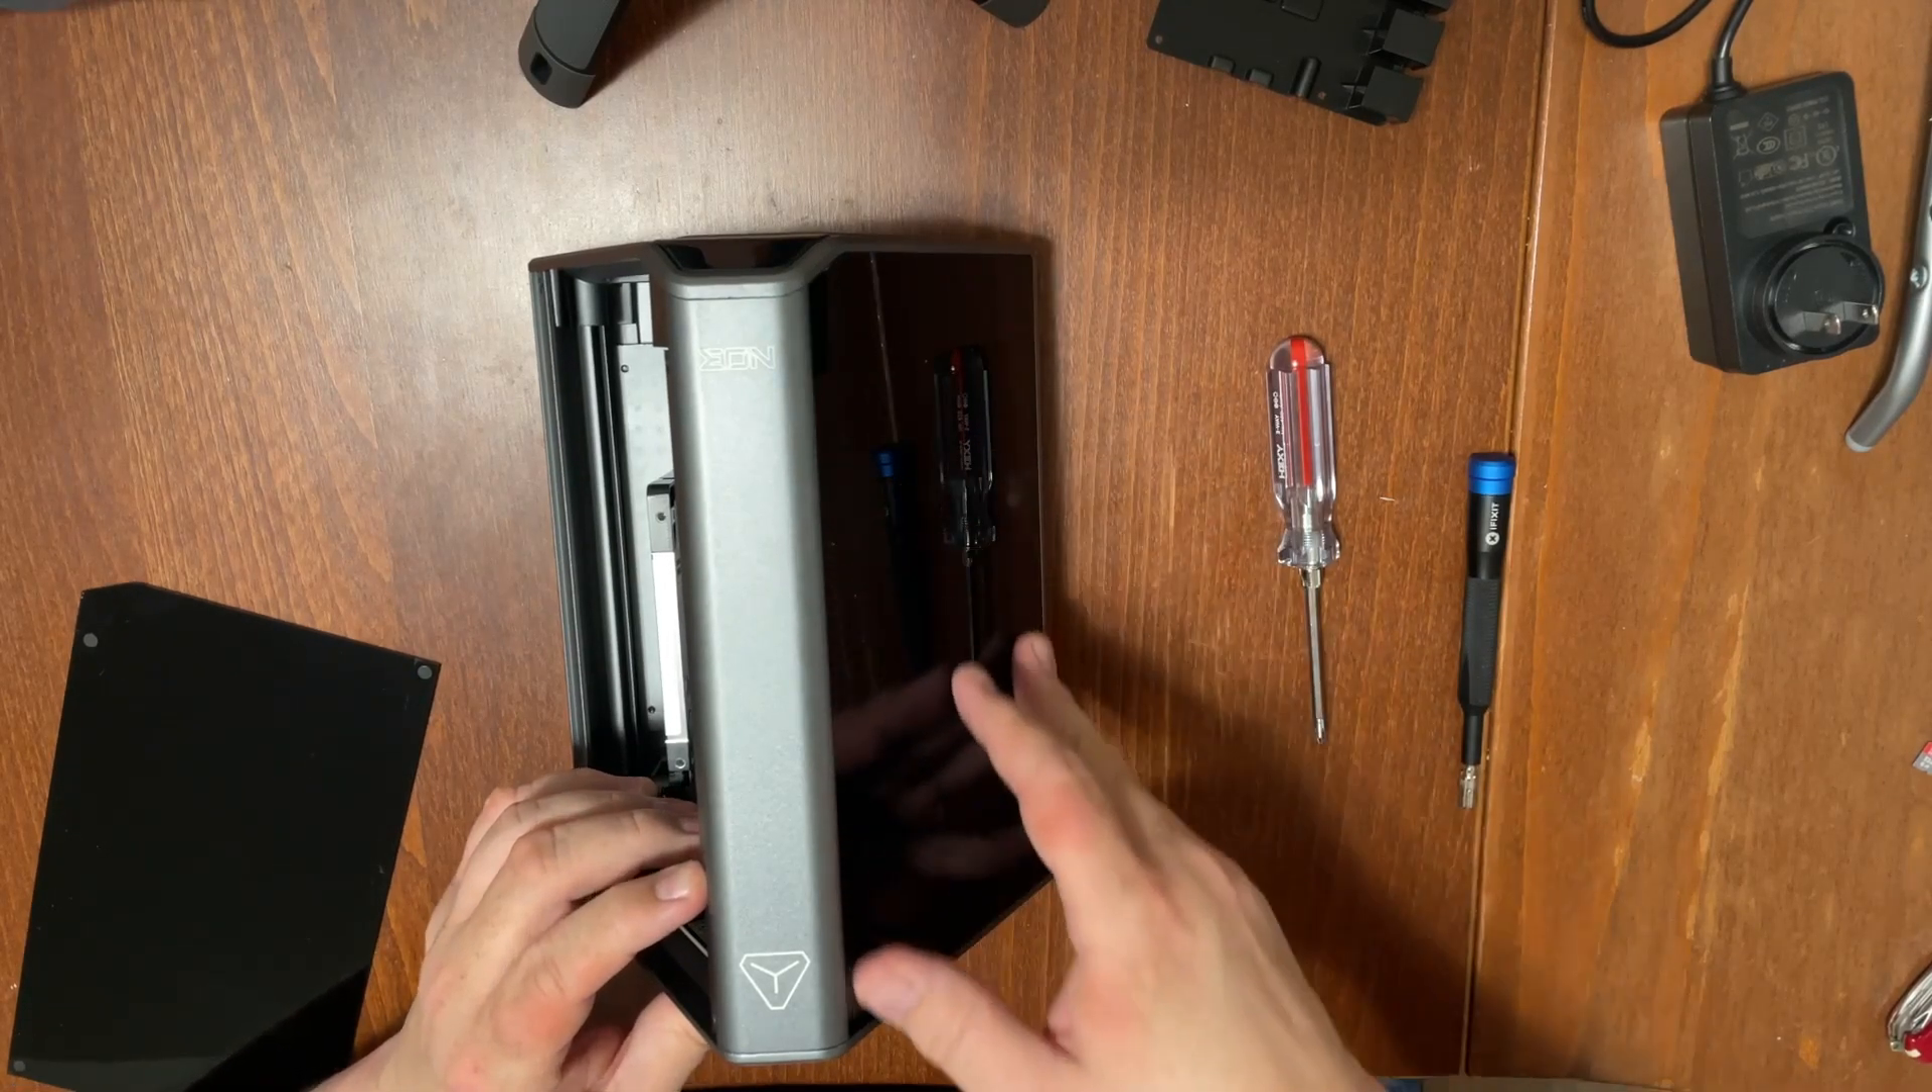Last thing that we have to do is put the face plates back on.